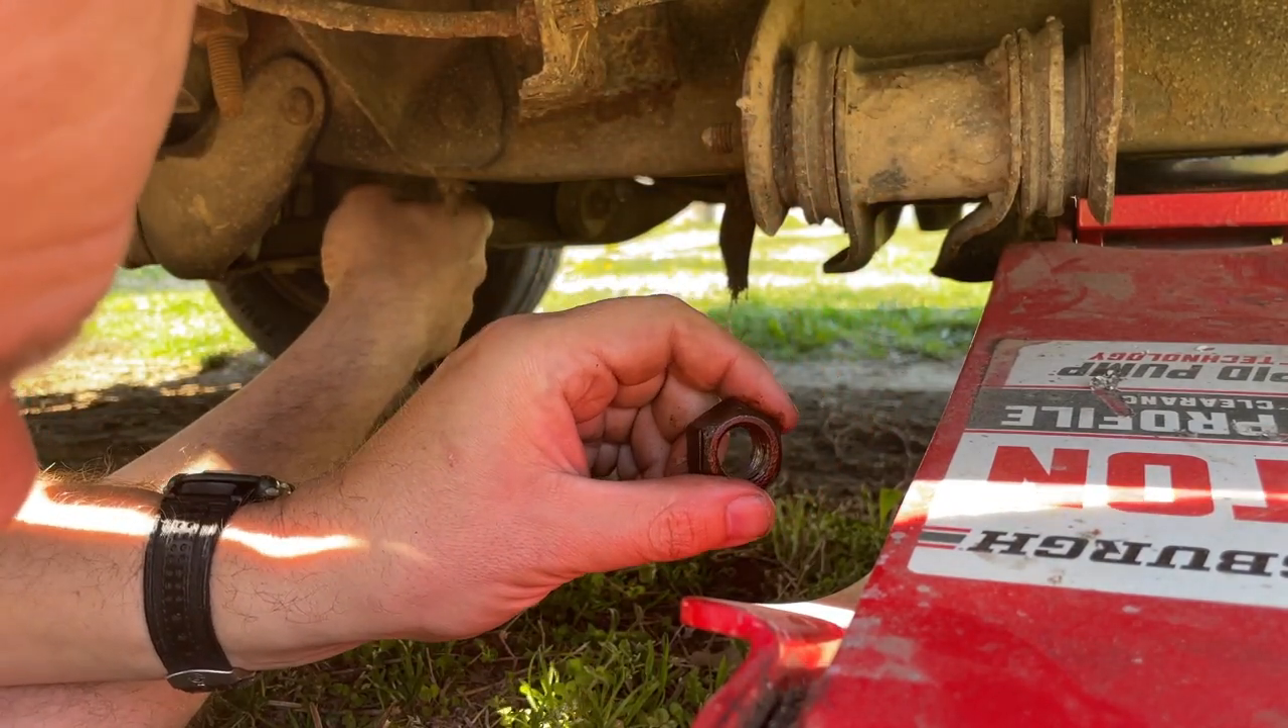Here's our nut. Came off pretty easy.